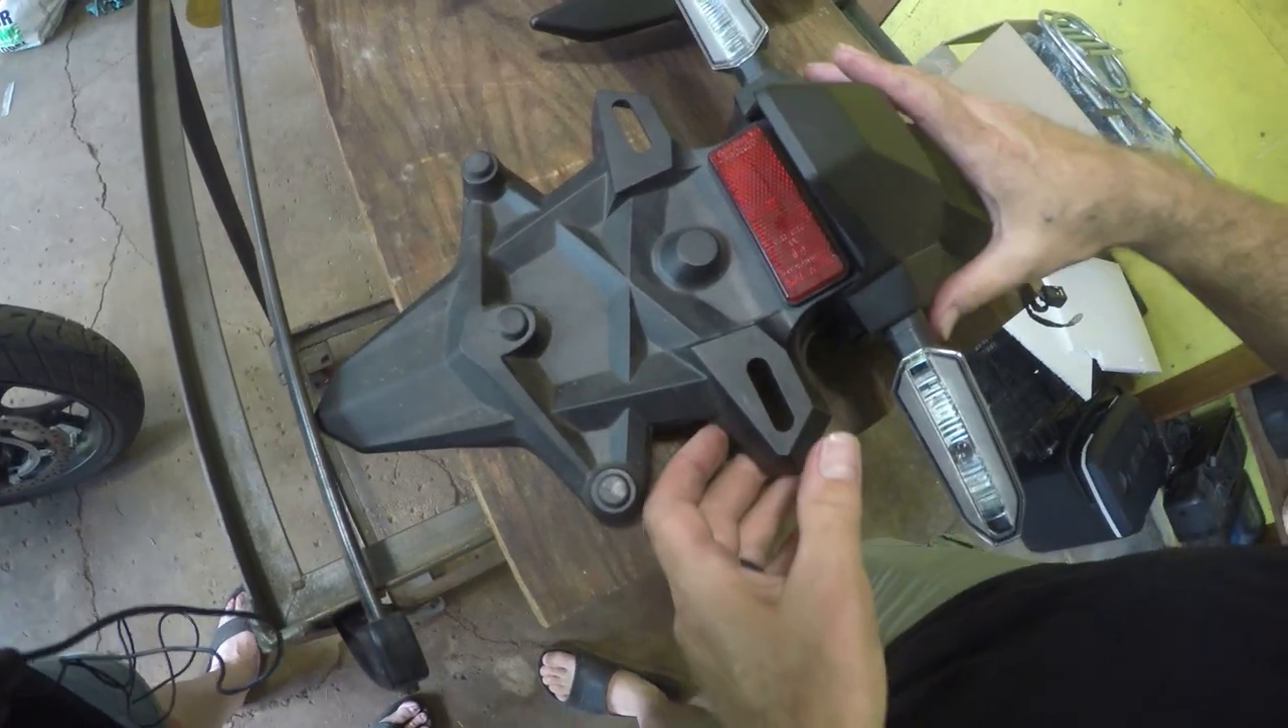Okay so we finally got the tail piece off.